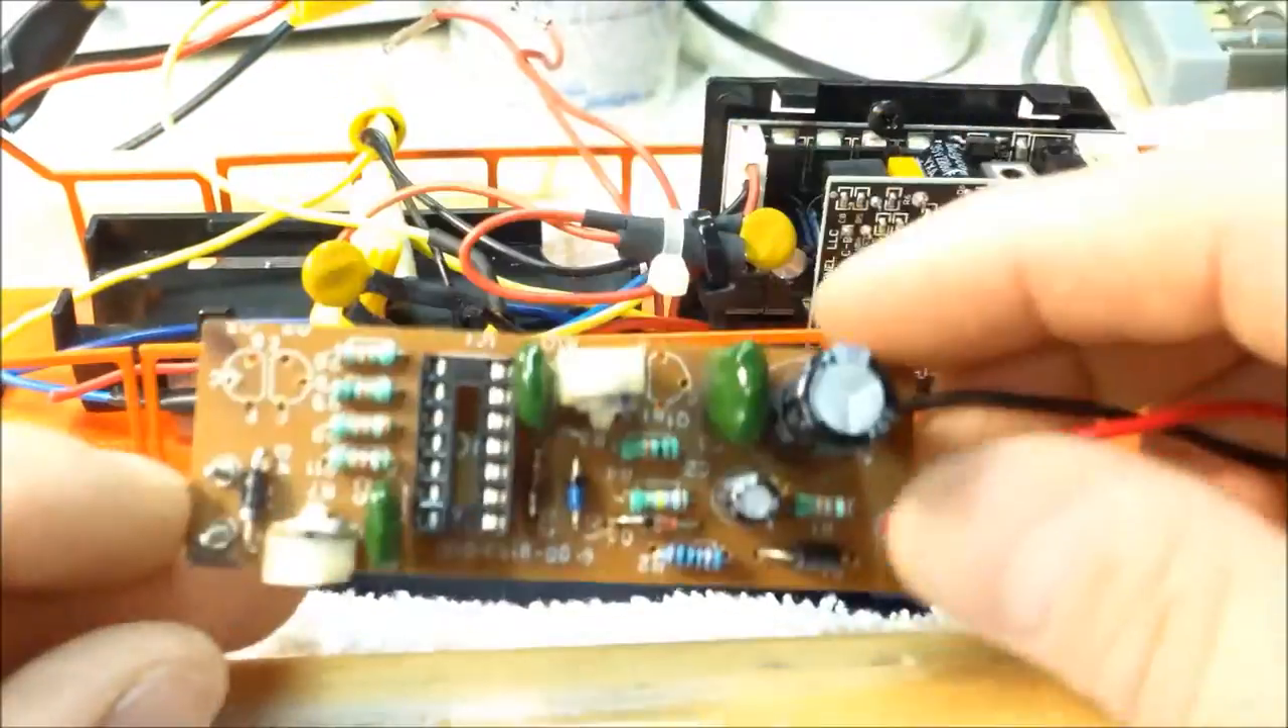I took the horn board which is right here this board off.